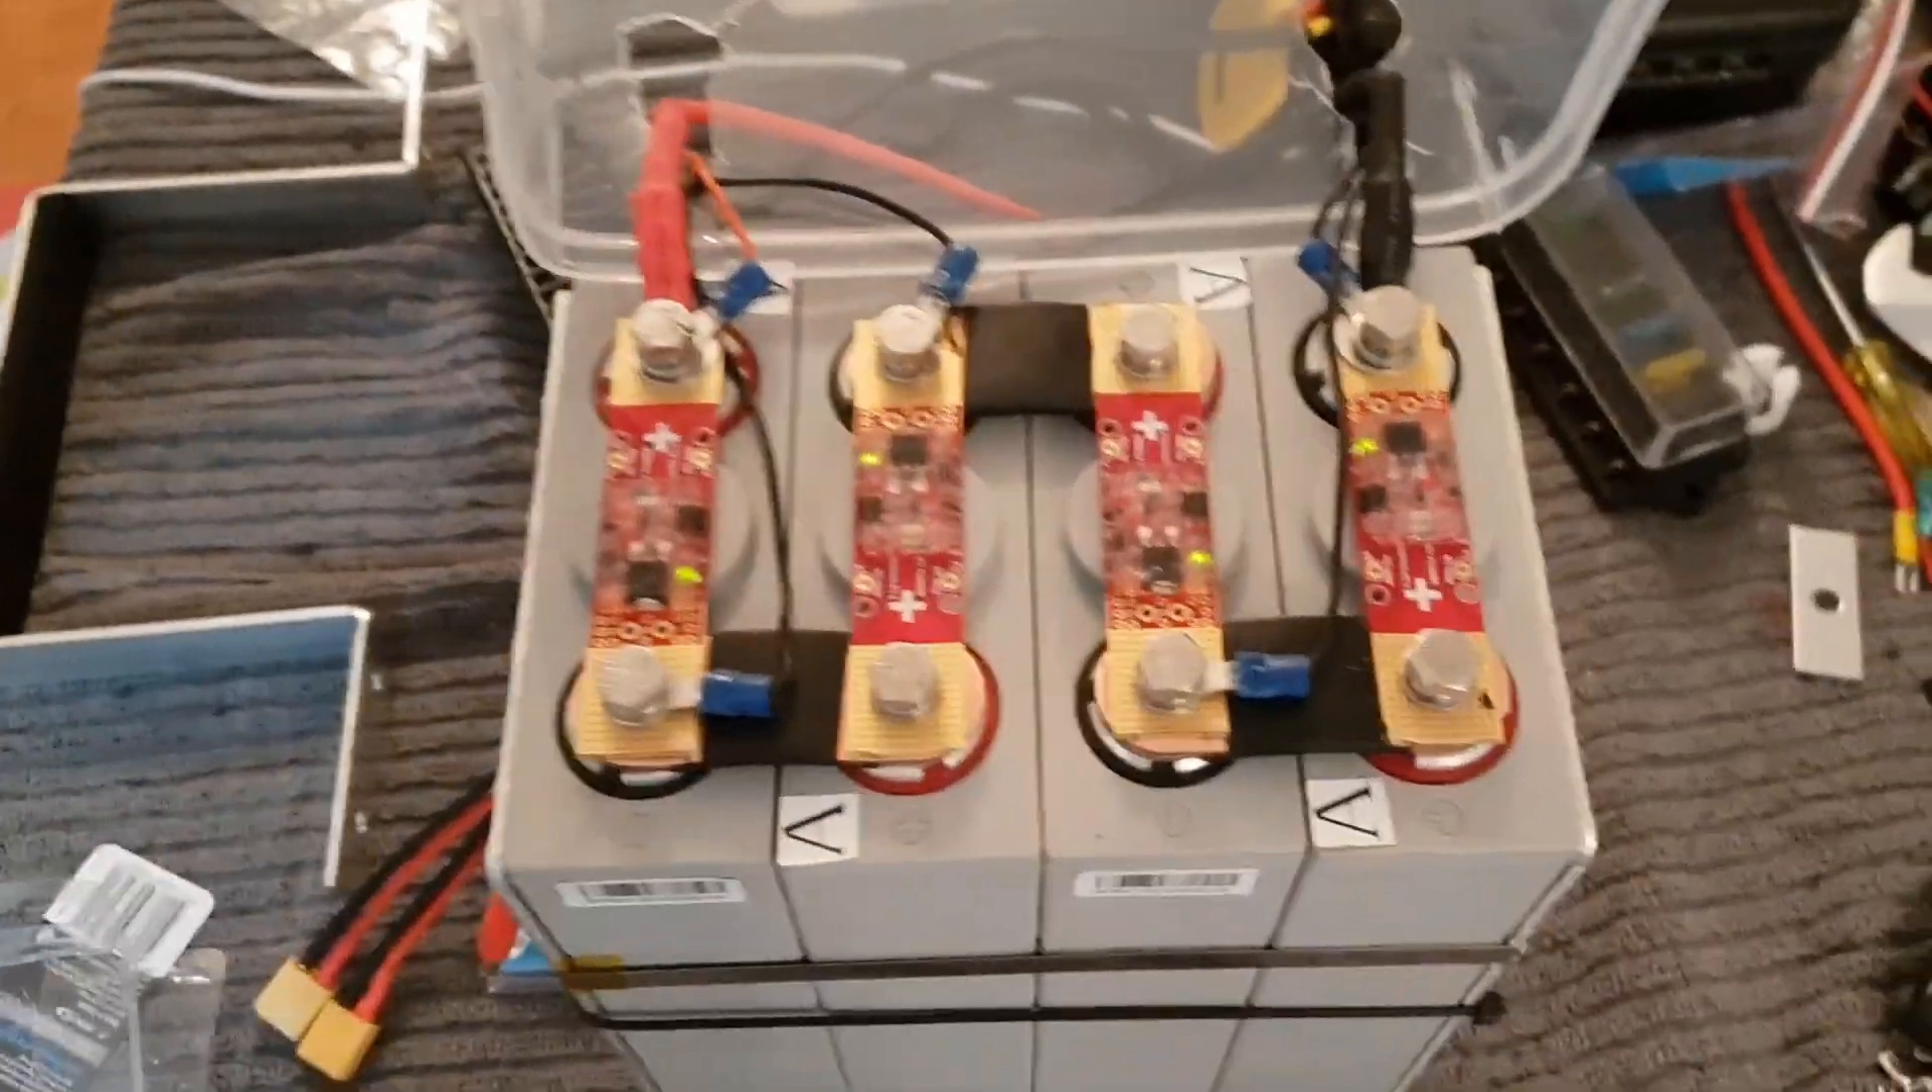I've got the cell modules all all fixed in place now.